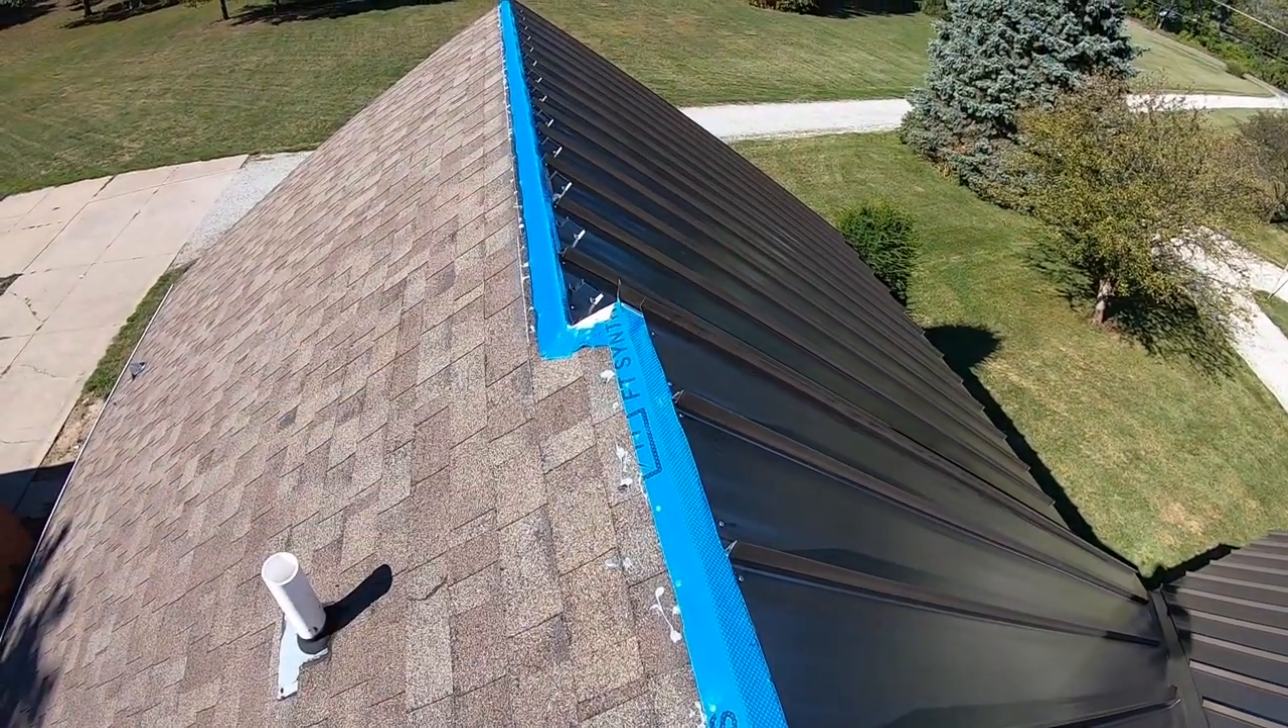All right, so that's it got the roof all done on this side. All that's left to do is put a little bit of ridge cap right here and we're going to be good to go for the year.